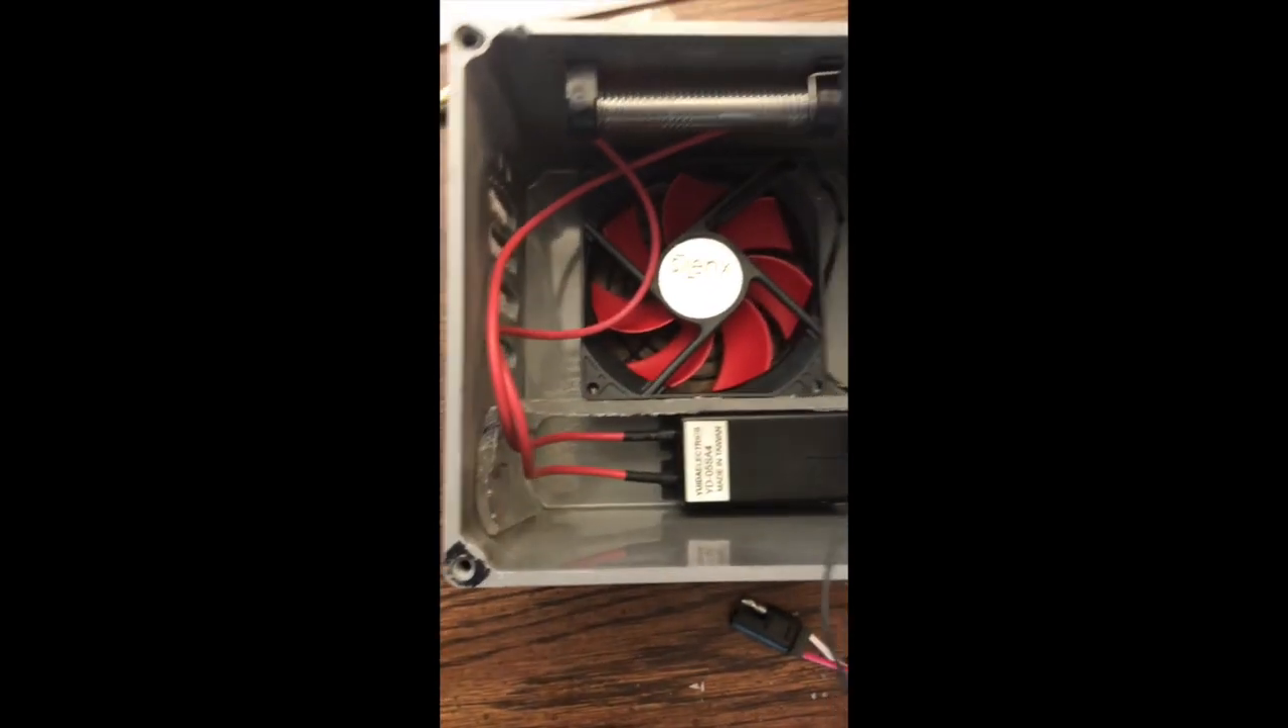We got the fan in. We got the ozone generator there.